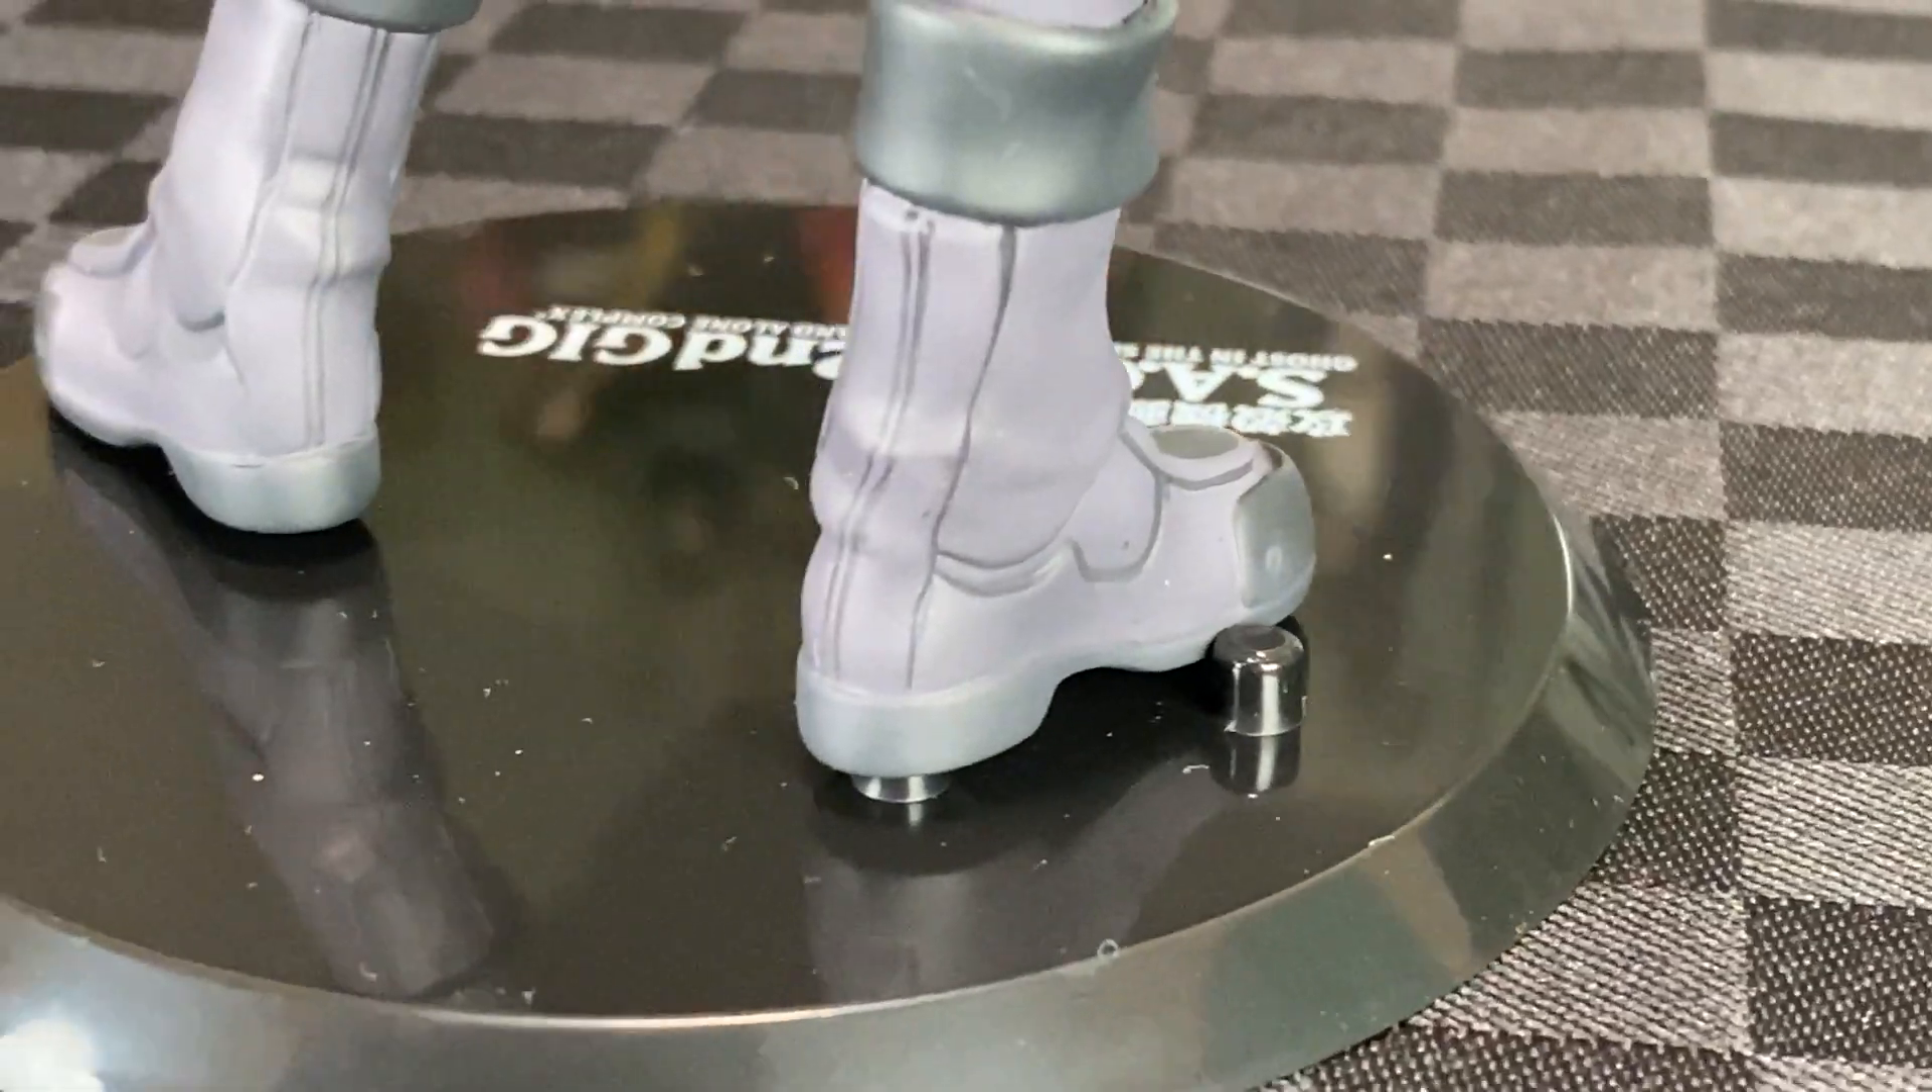It's a shame that the feet doesn't sit flush with the base.